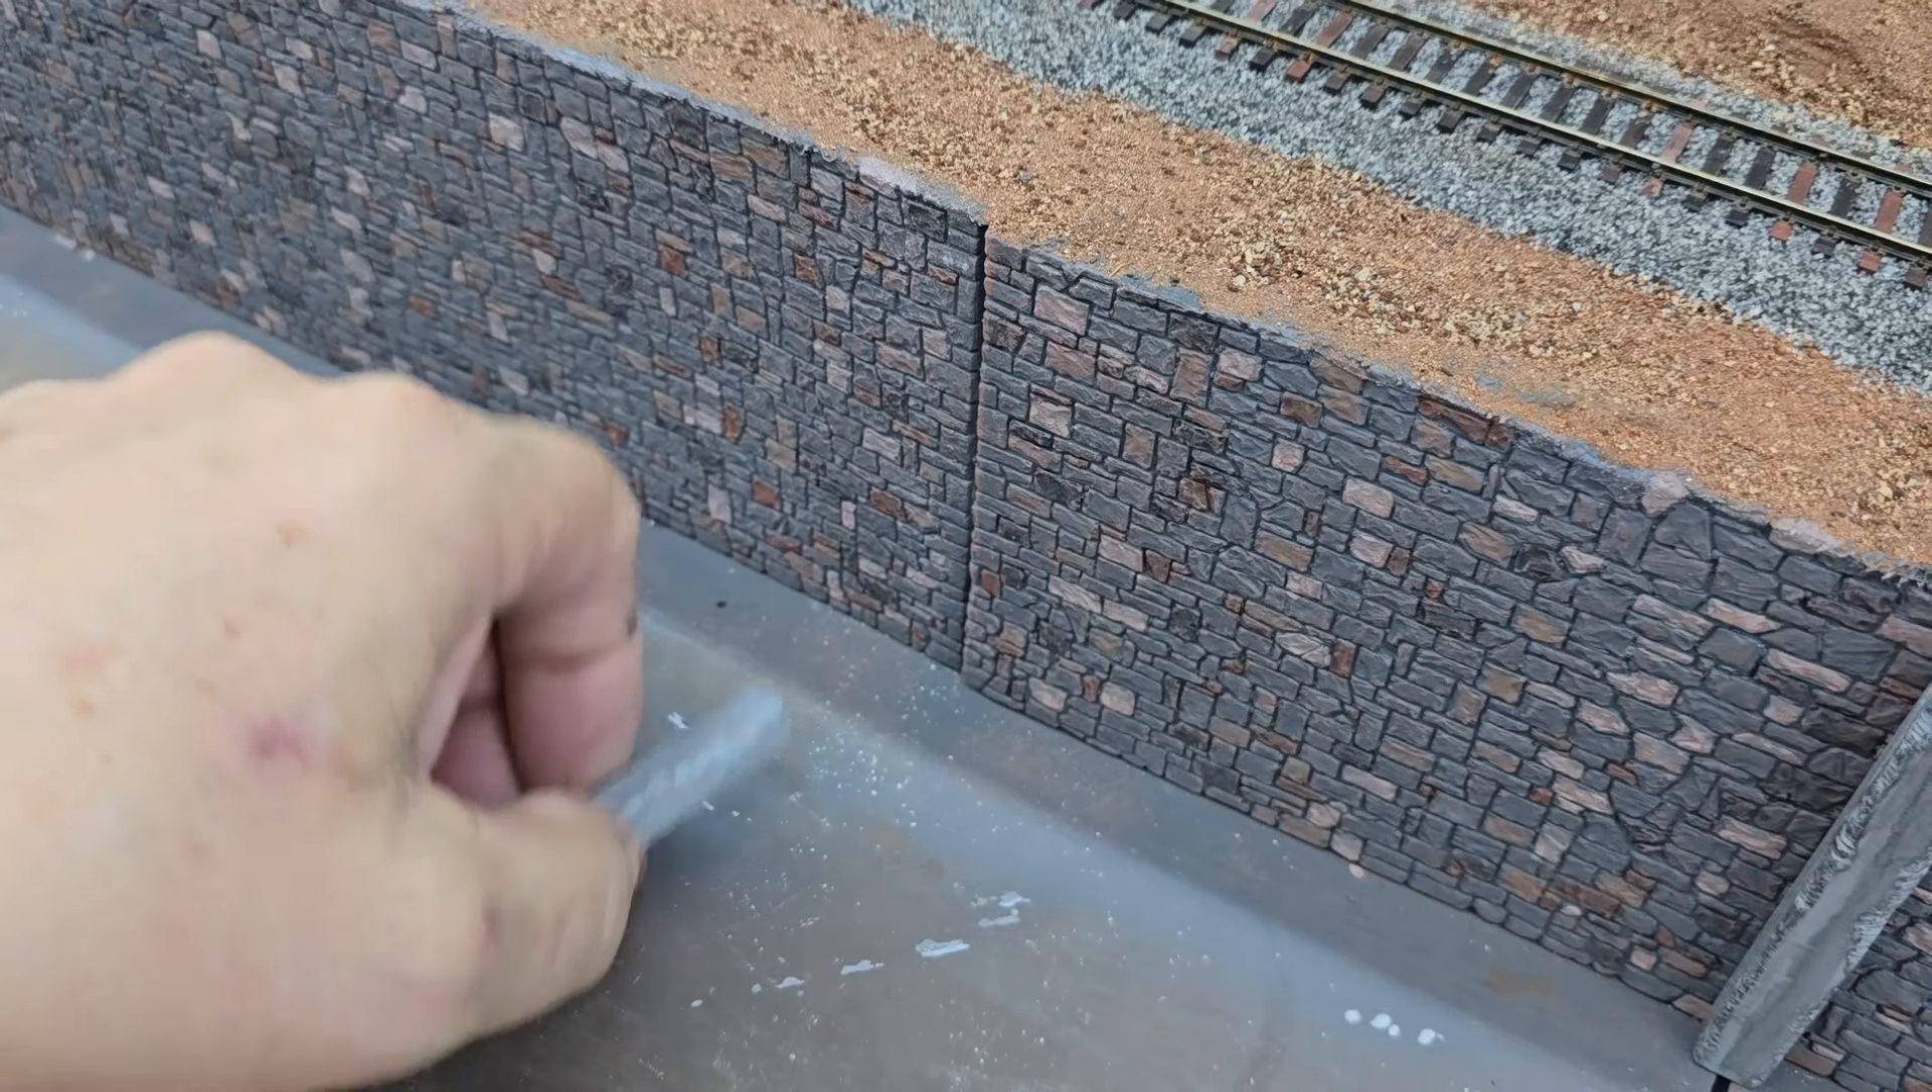And just by the nature of laying up these castings, some of the castings are thicker than others, or they might have a slight bow to them. And so I have these jogs in the wall.